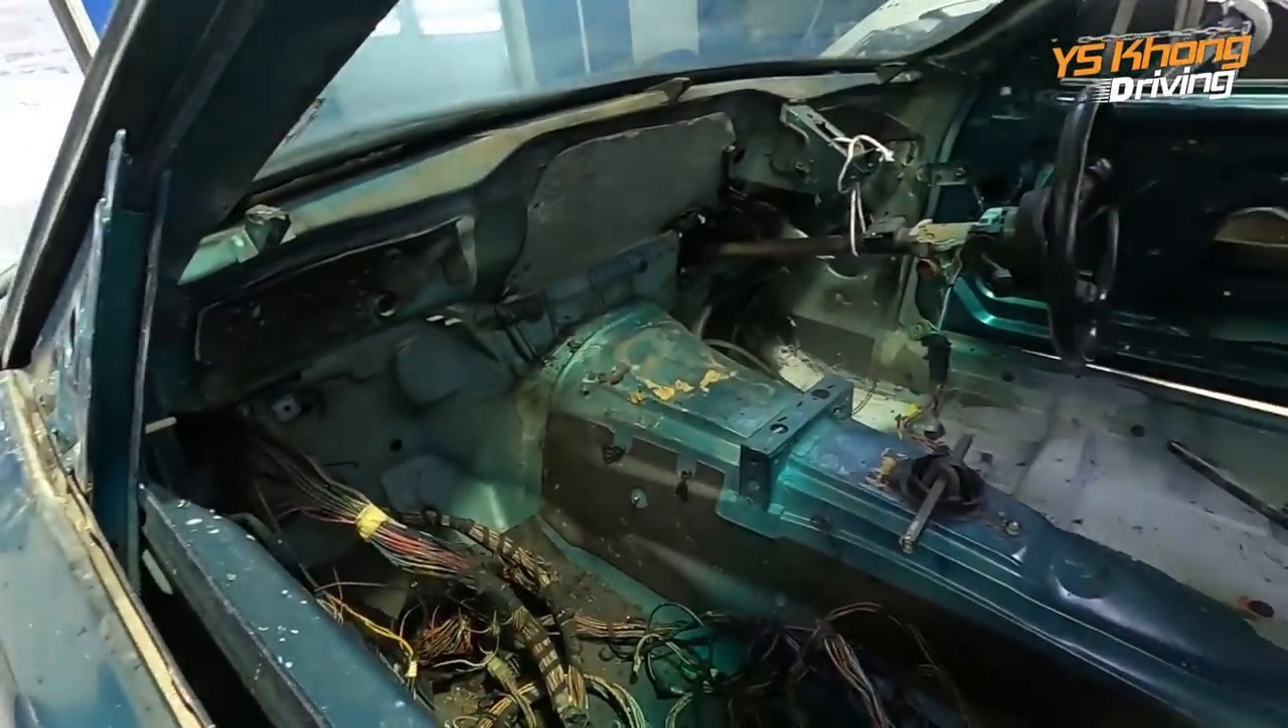The dashboard has been taken out.